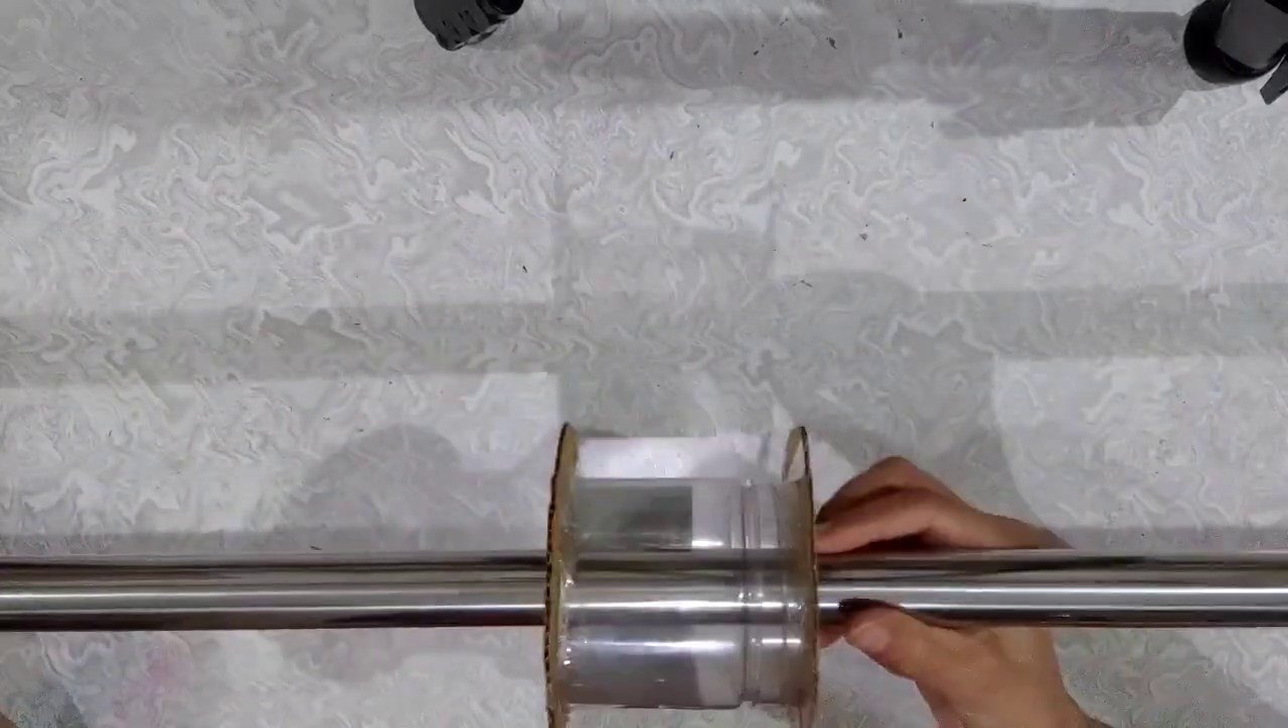यह लिया मैंने curtain rod और इसको इस hole से गुजार करके लगा दिया।